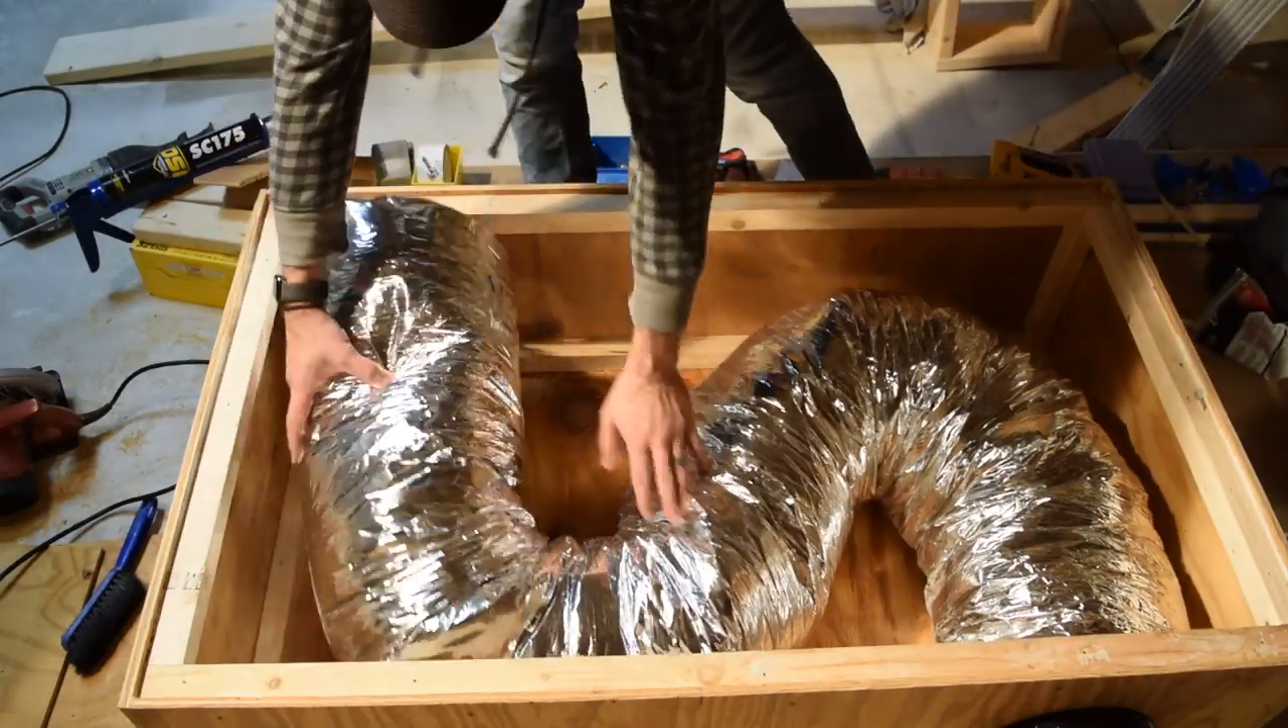And I got the duct coming out here and I've snaked it through.